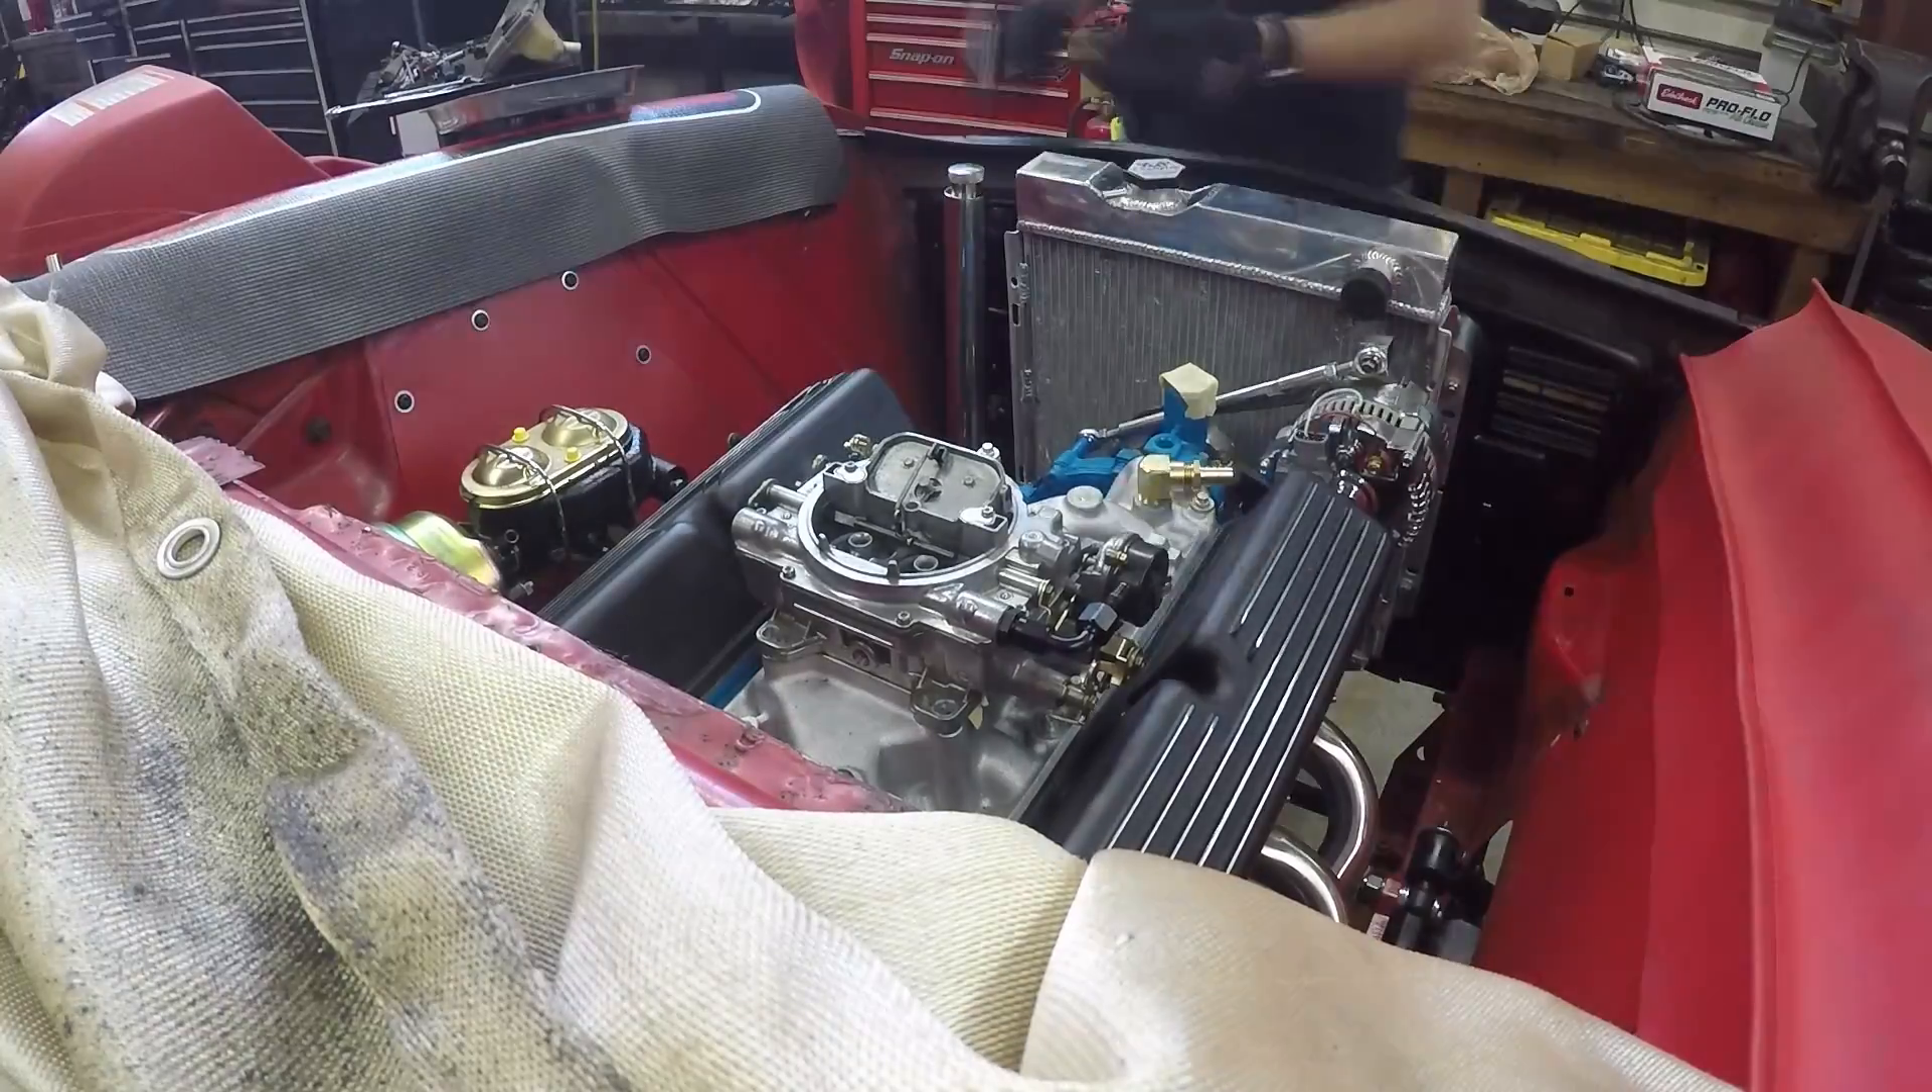At least I can pause here for a moment and say, okay, the 302 Redeemer is in the Vagabond Falcon. Now, Windsor Block isn't that big, but when you see it inside of a Falcon, looks beefy.